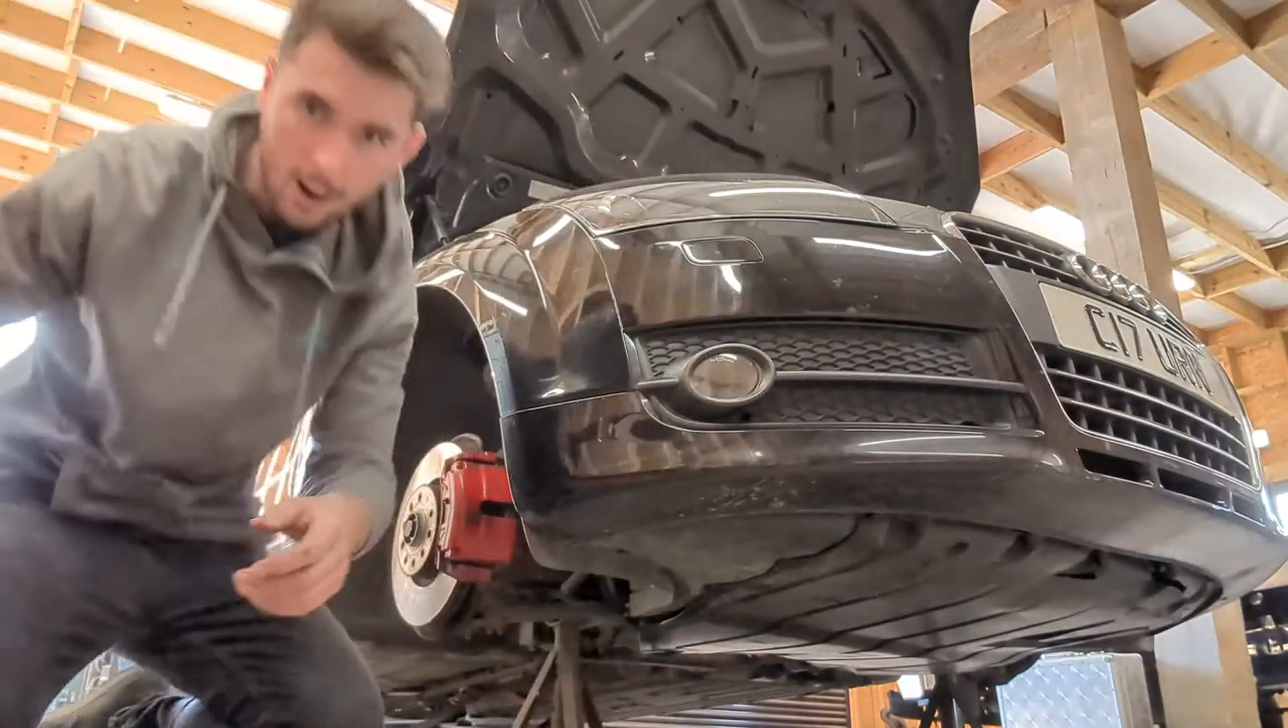Wheels are off. On to the next.